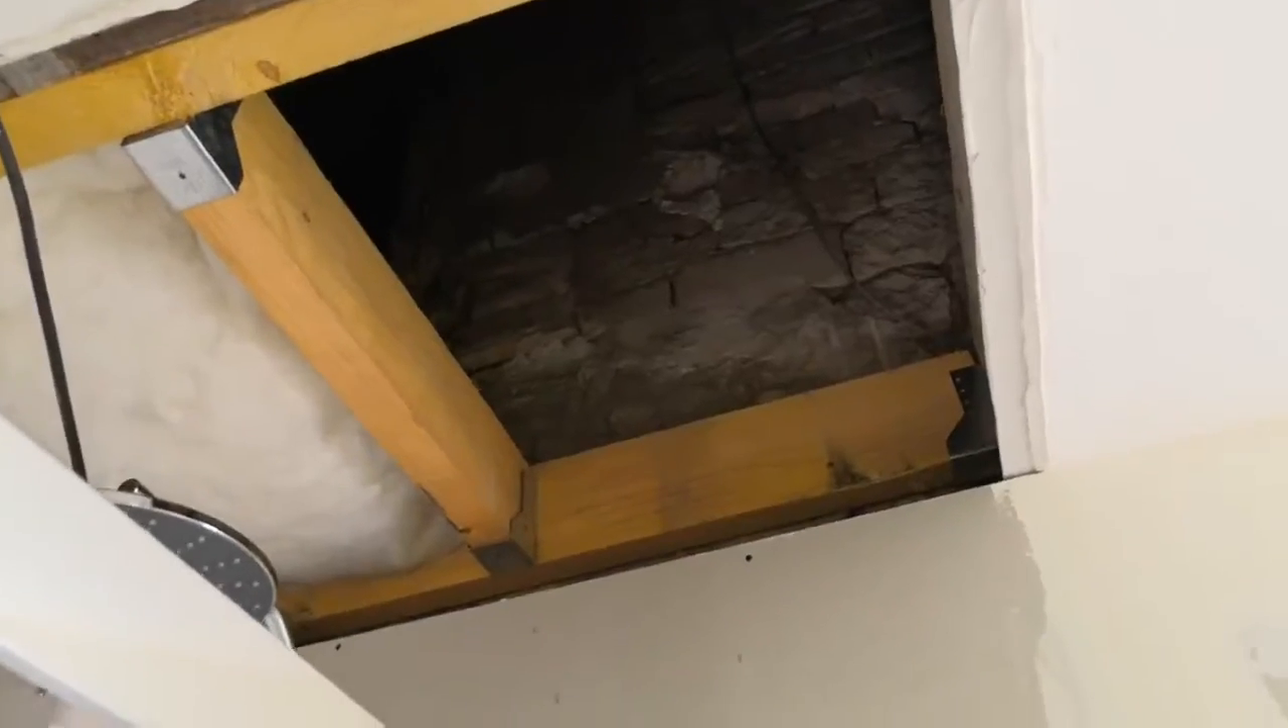Alors, le plafond n'est pas encore rebouché.